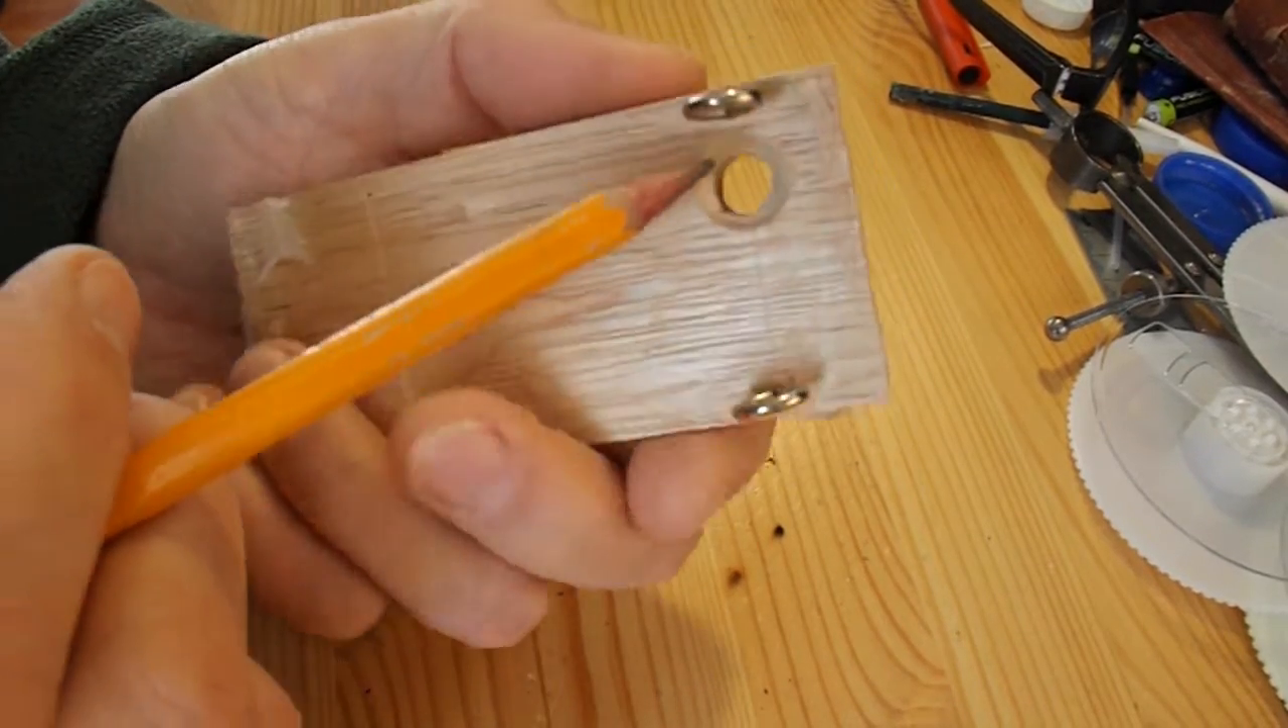I've also drilled a couple of very small holes there, and attached these metal eyes.